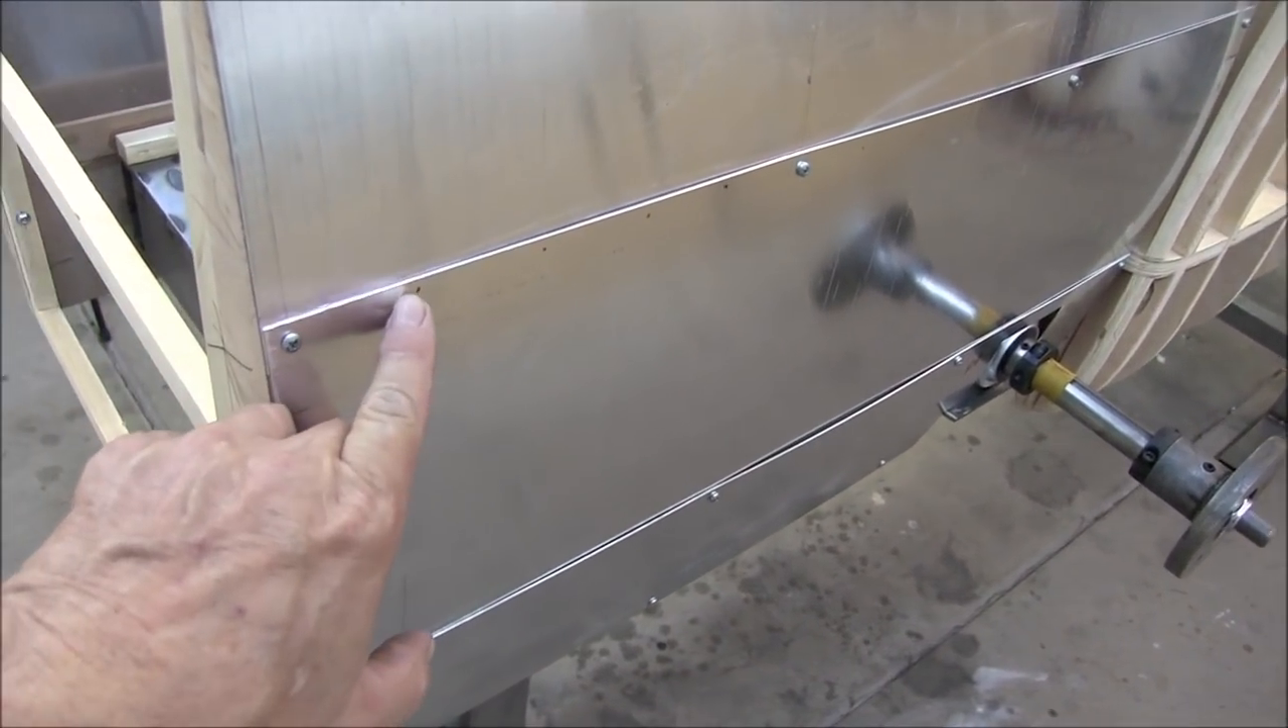I finished installing the centerpiece on each side here.